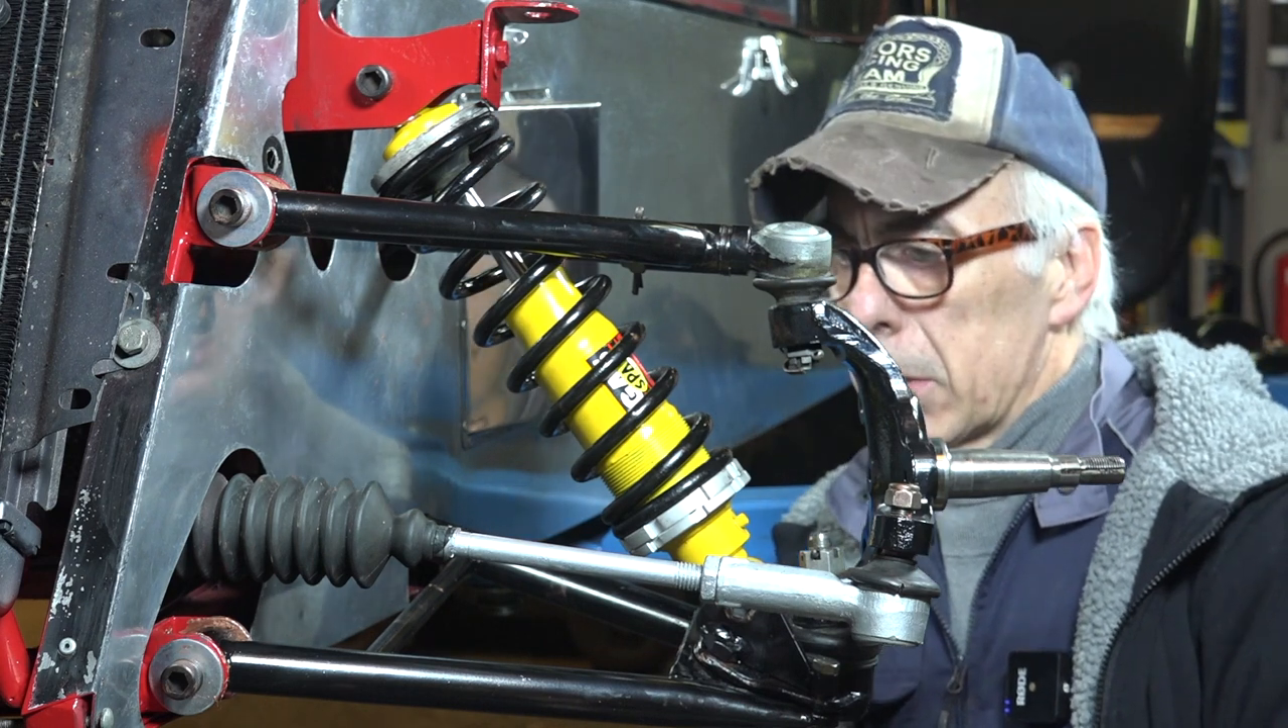So guys that should be the suspension mounted i still have to bolt it all then torque it all down and then we start mounting the wheel hub and the disc.